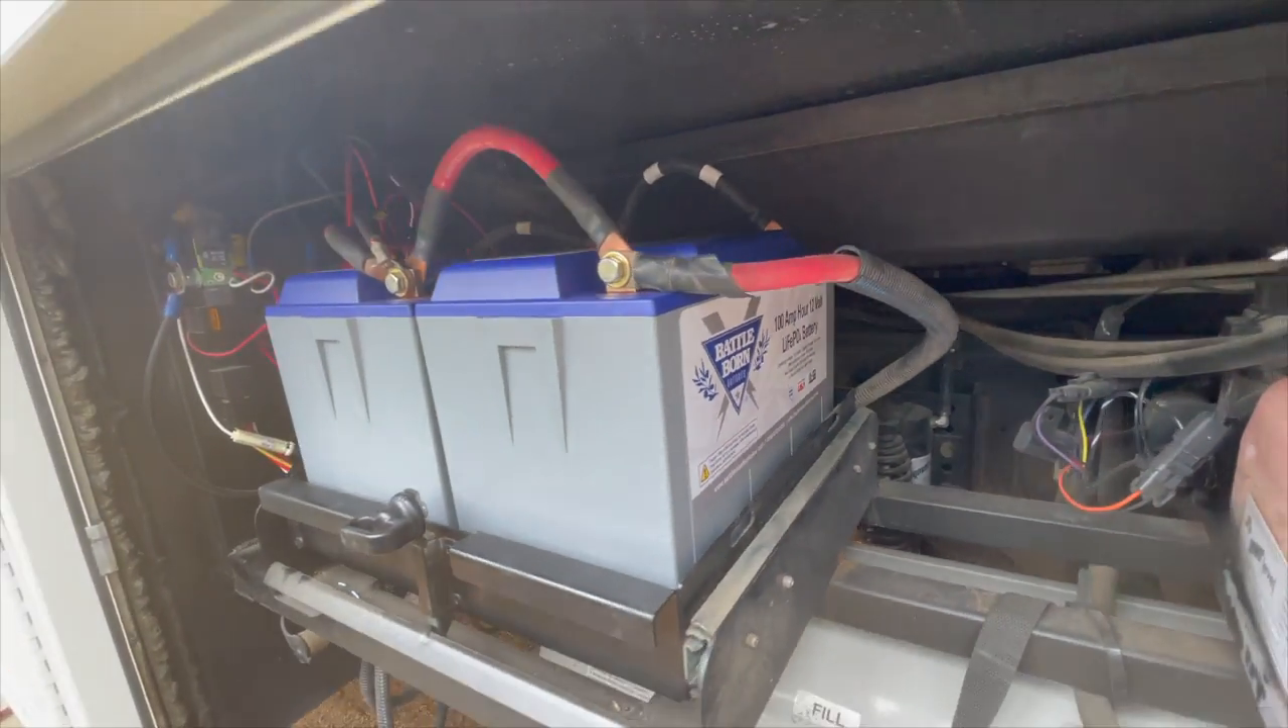I still have to put my straps on the batteries to keep them from going anywhere, but you can see they fit perfectly inside.